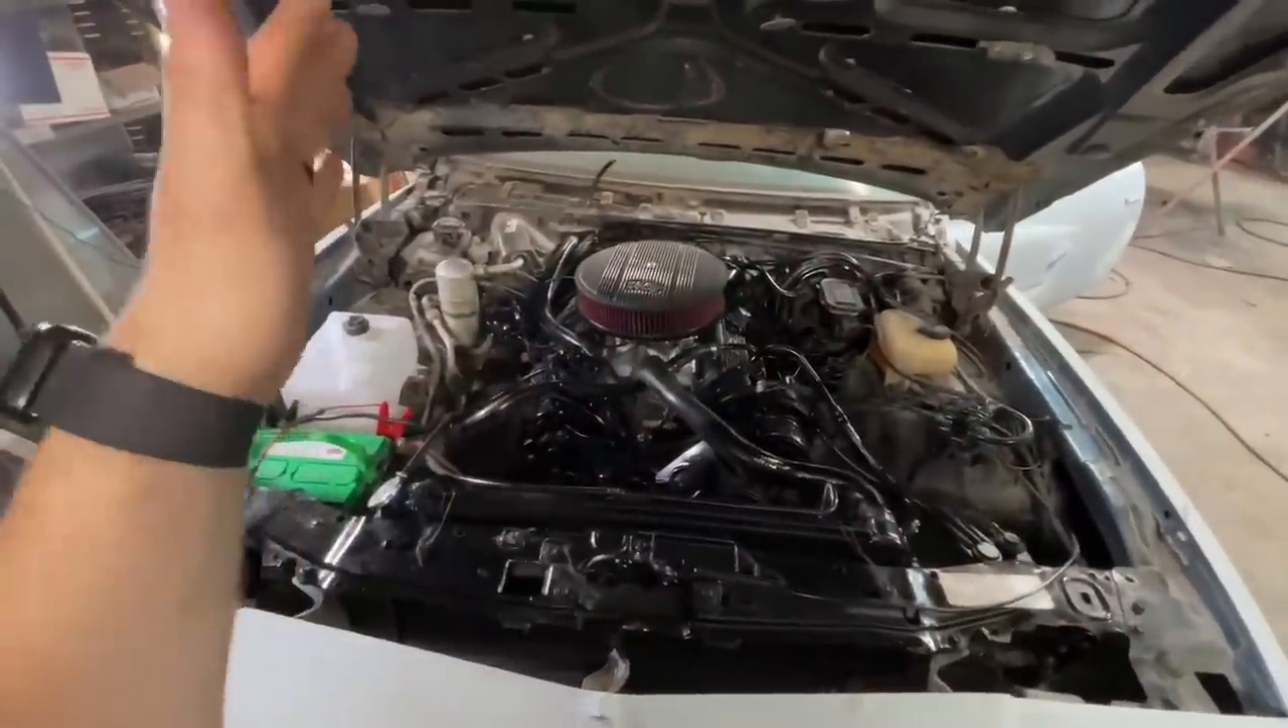Got the air cleaner on there.